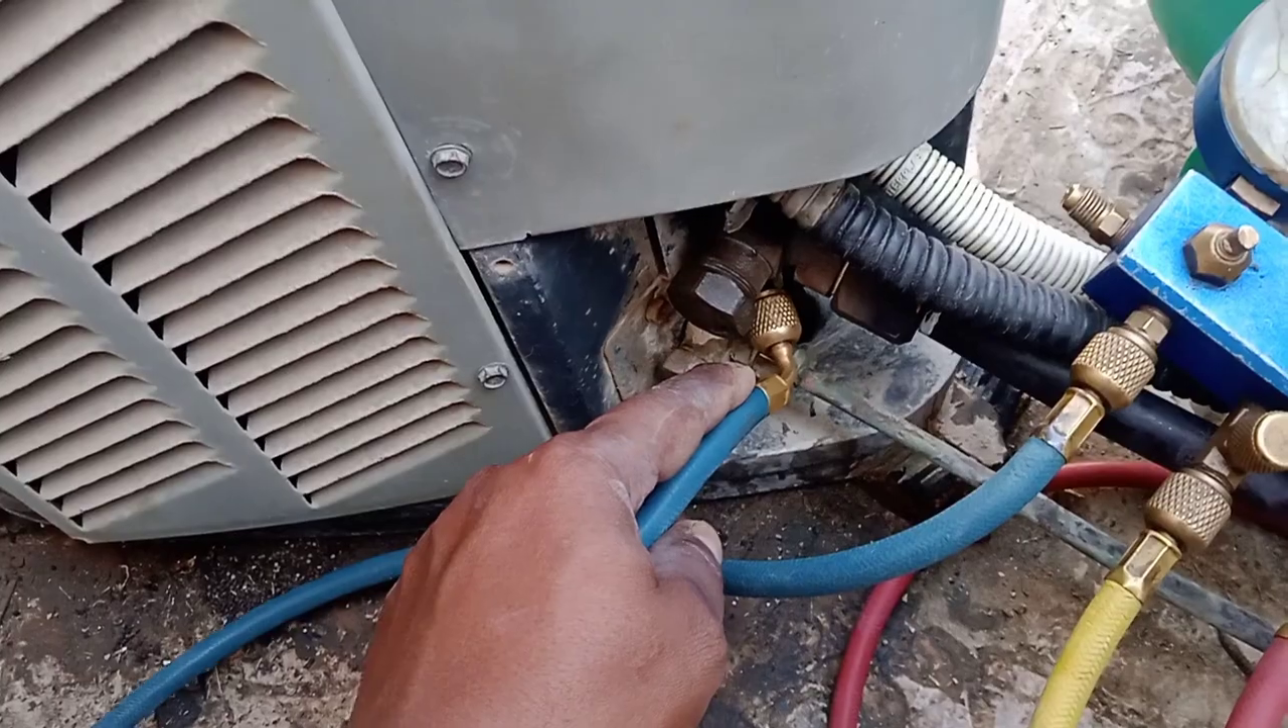हमारा section line में हमने गेज का एक line लगा दिया है जो की blue line है।